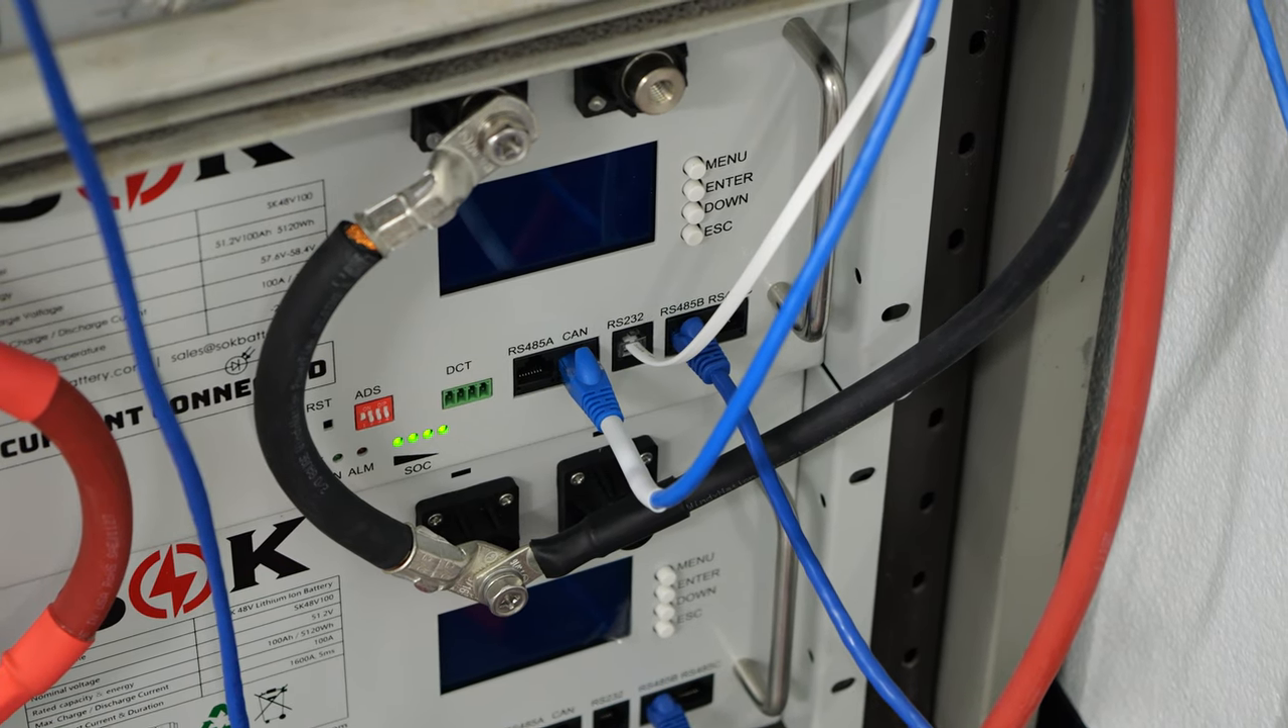I've got my CAN bus and RS -232 connections landed.